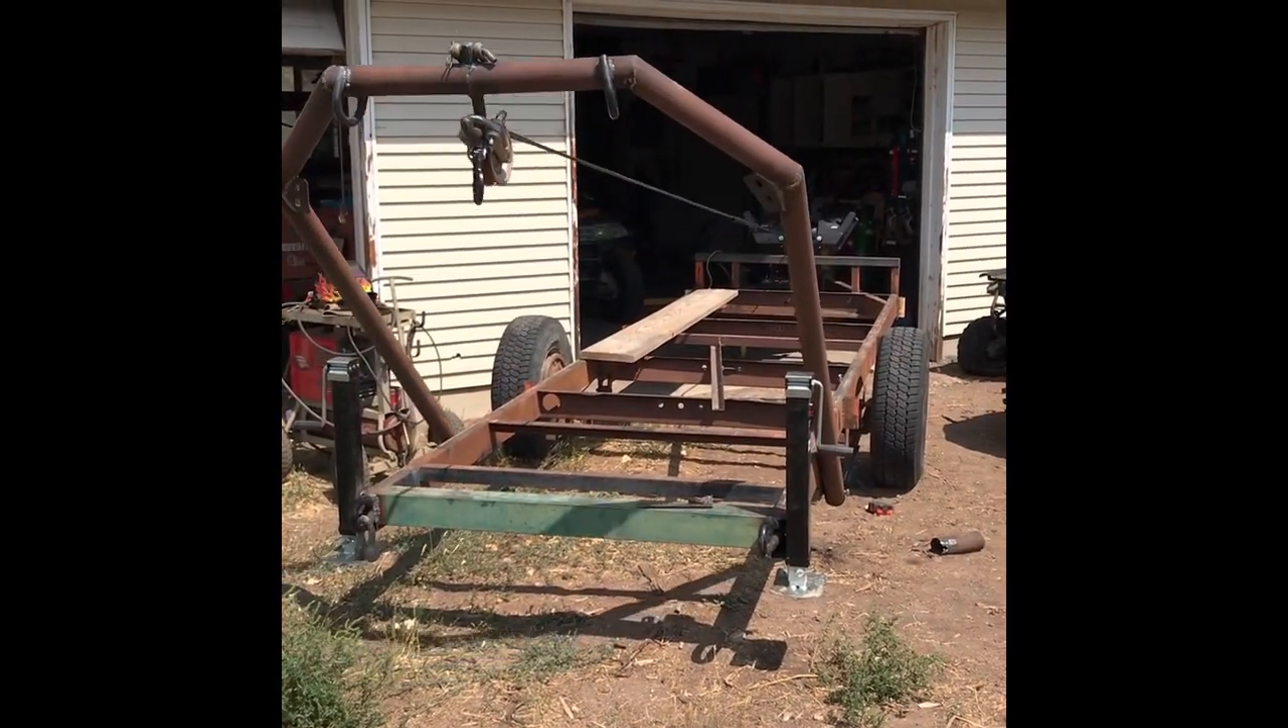Okay notice i fabricated or welded those jacks on the back.